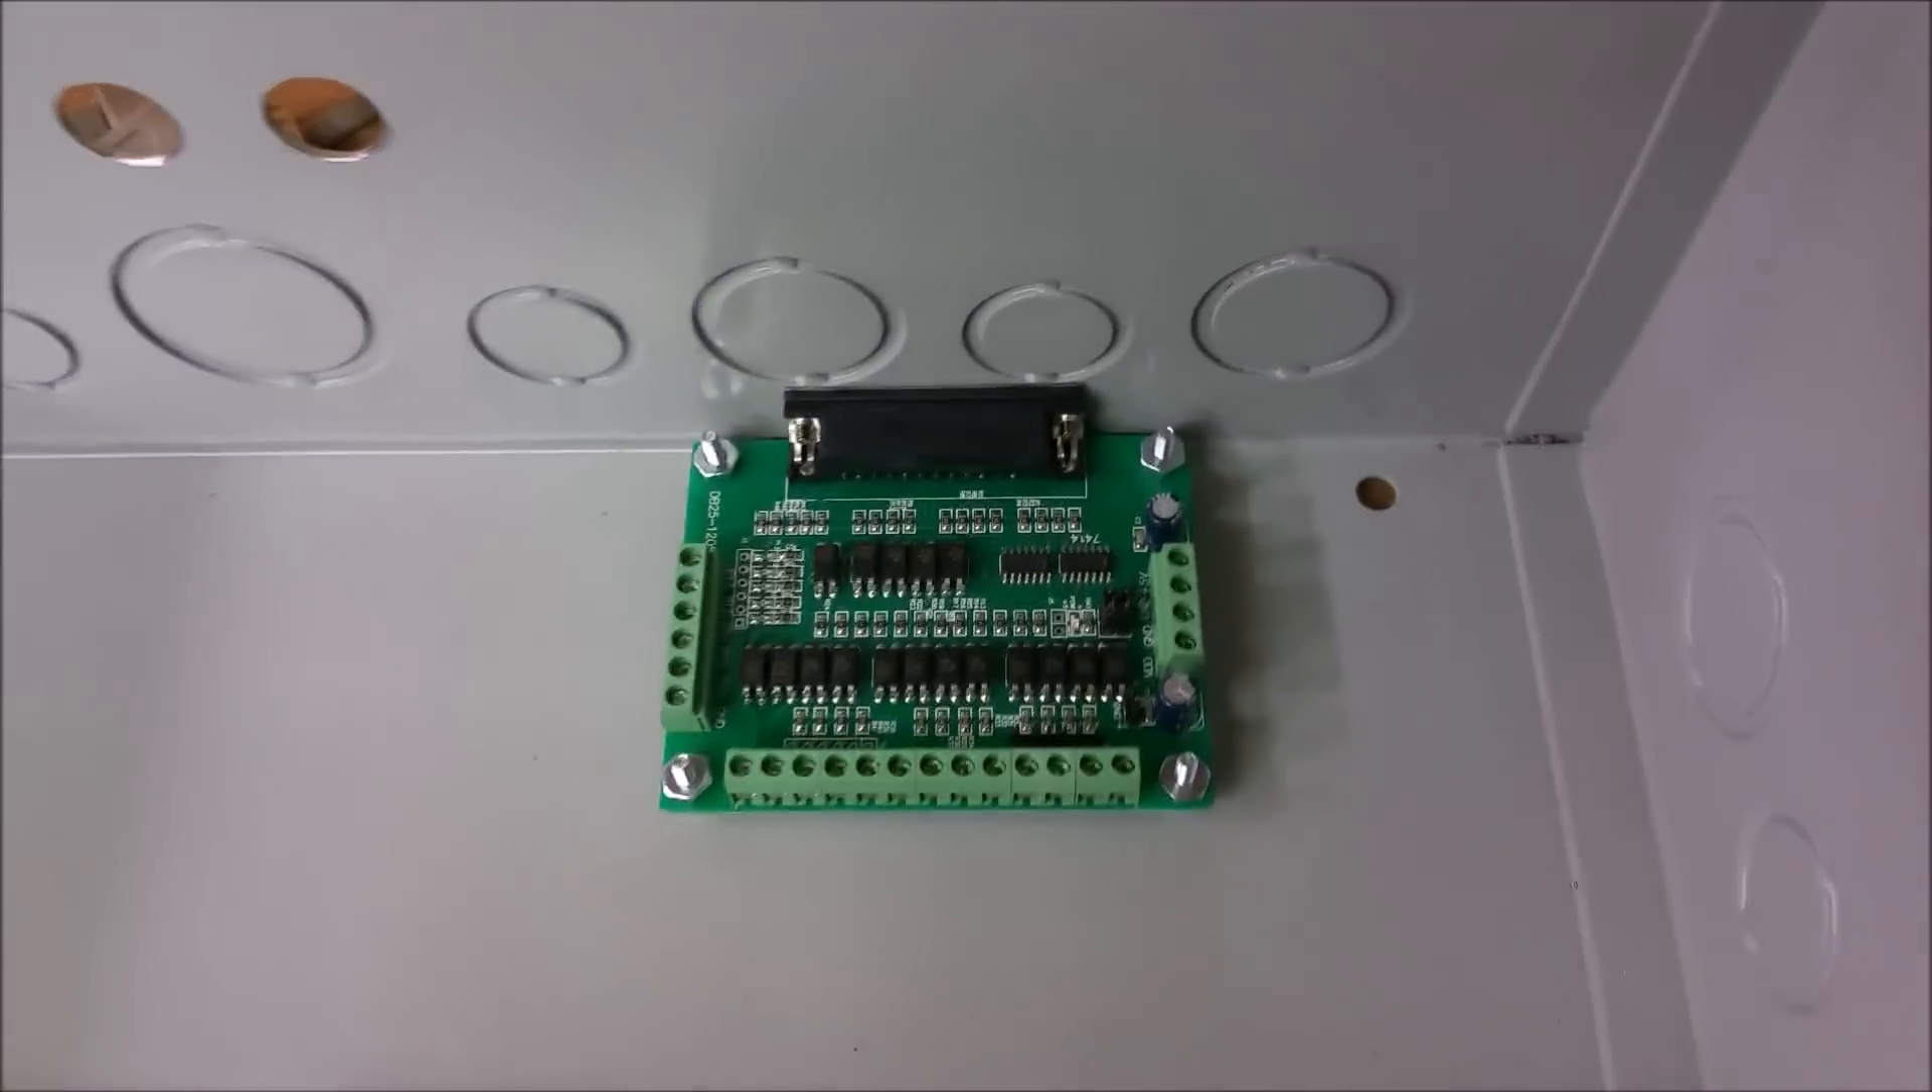I got it mounted, the breakout board.